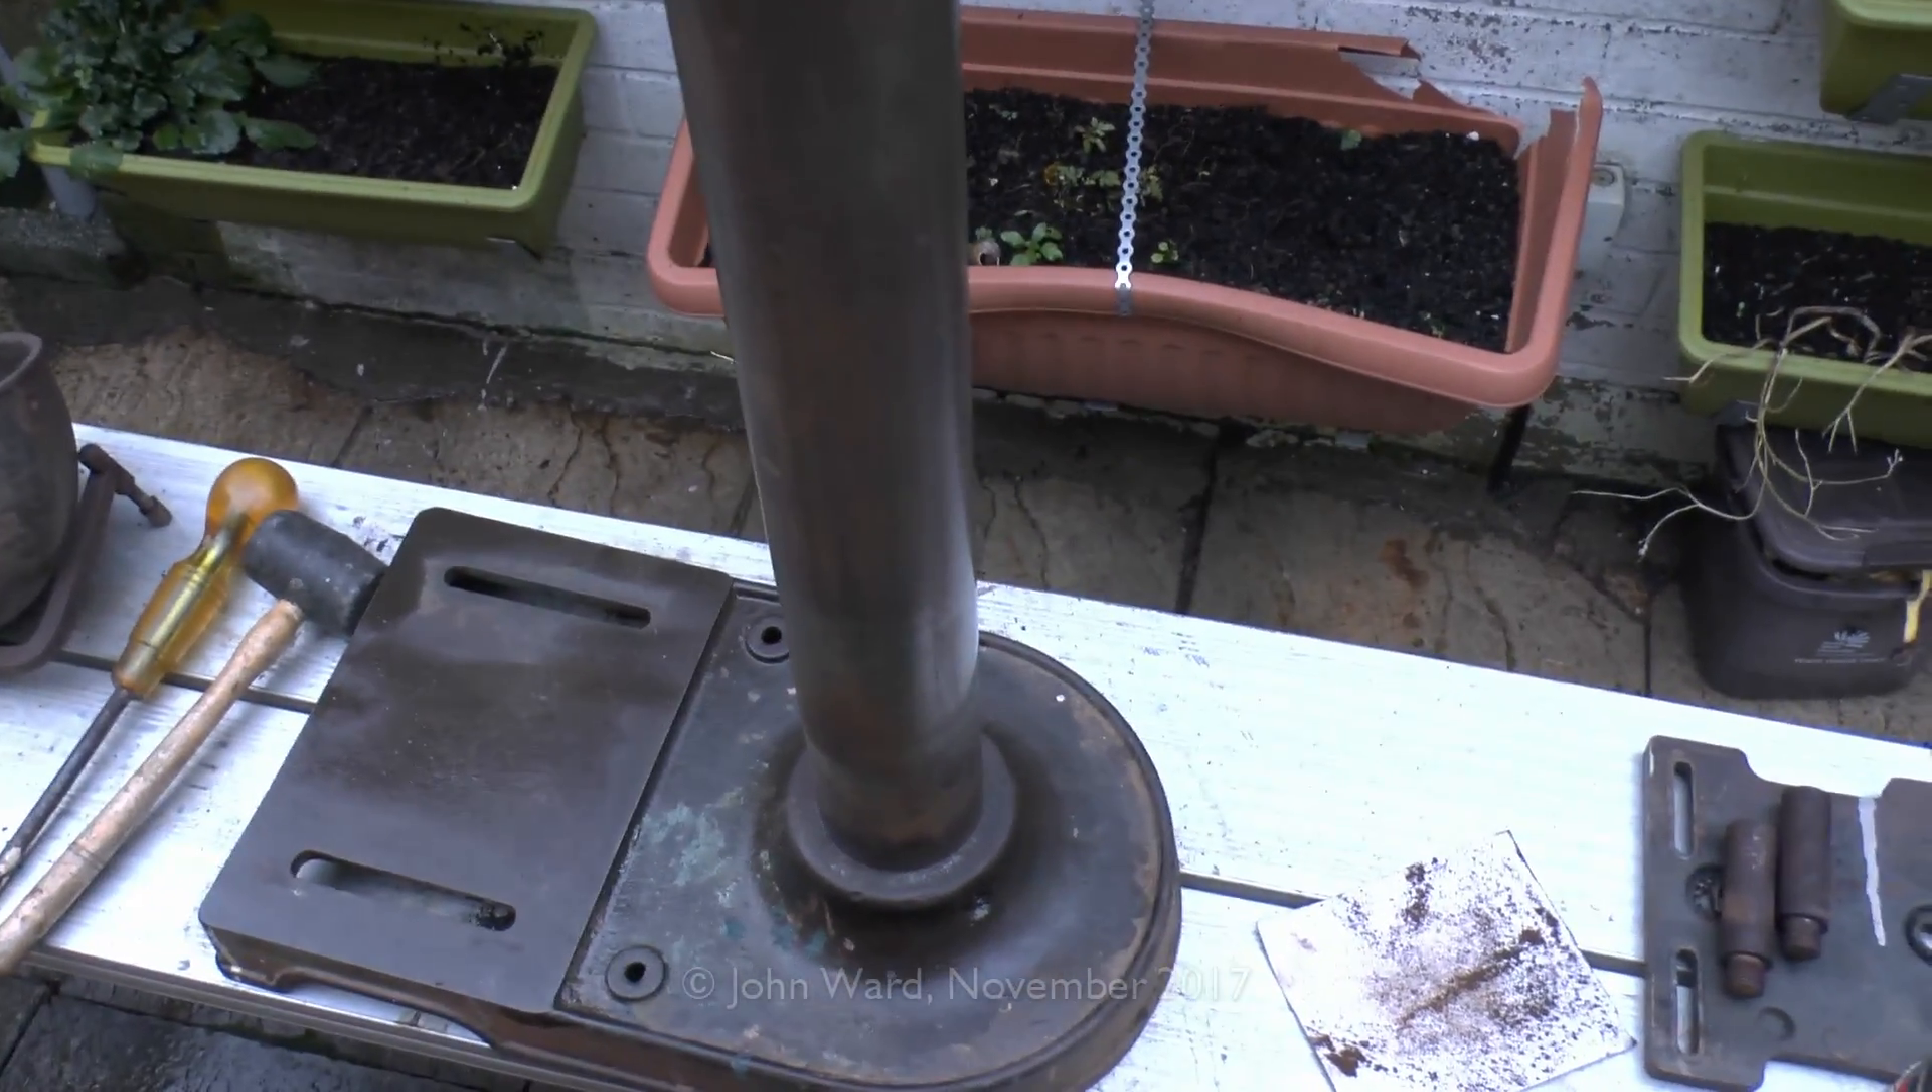And here is the main column and the base. I haven't actually separated that yet.